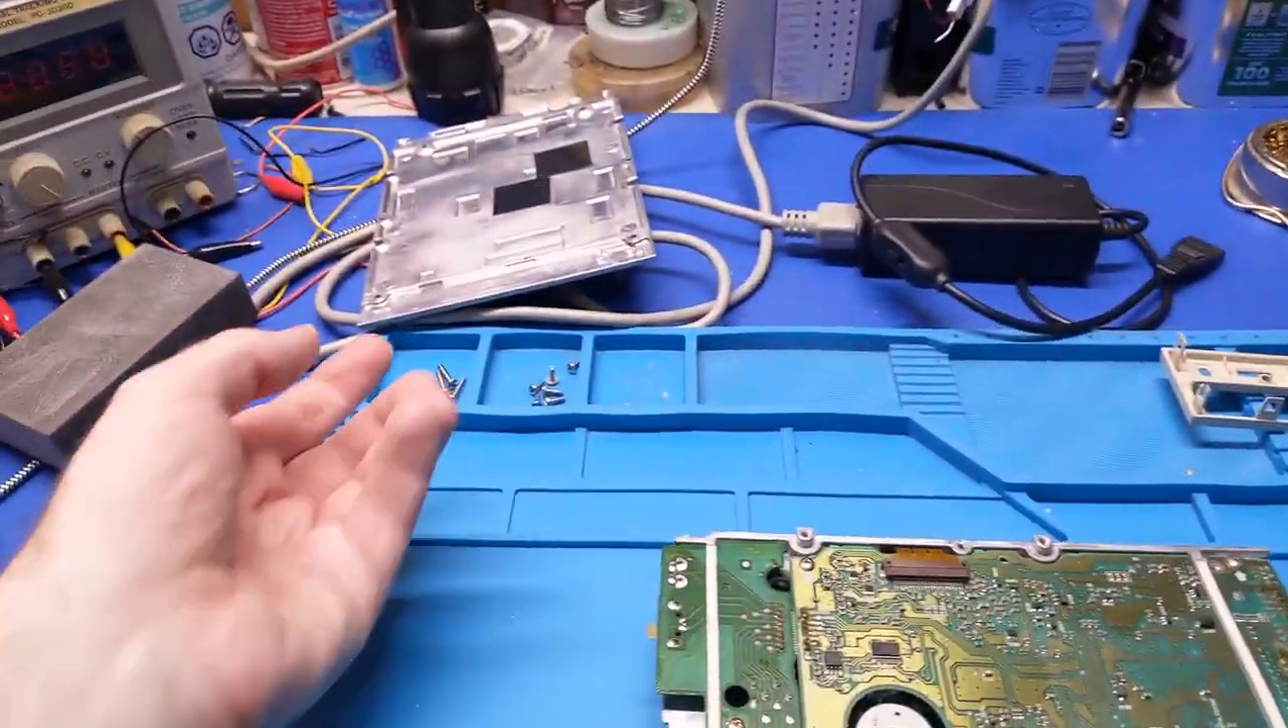So, I got the bottom cover off now.